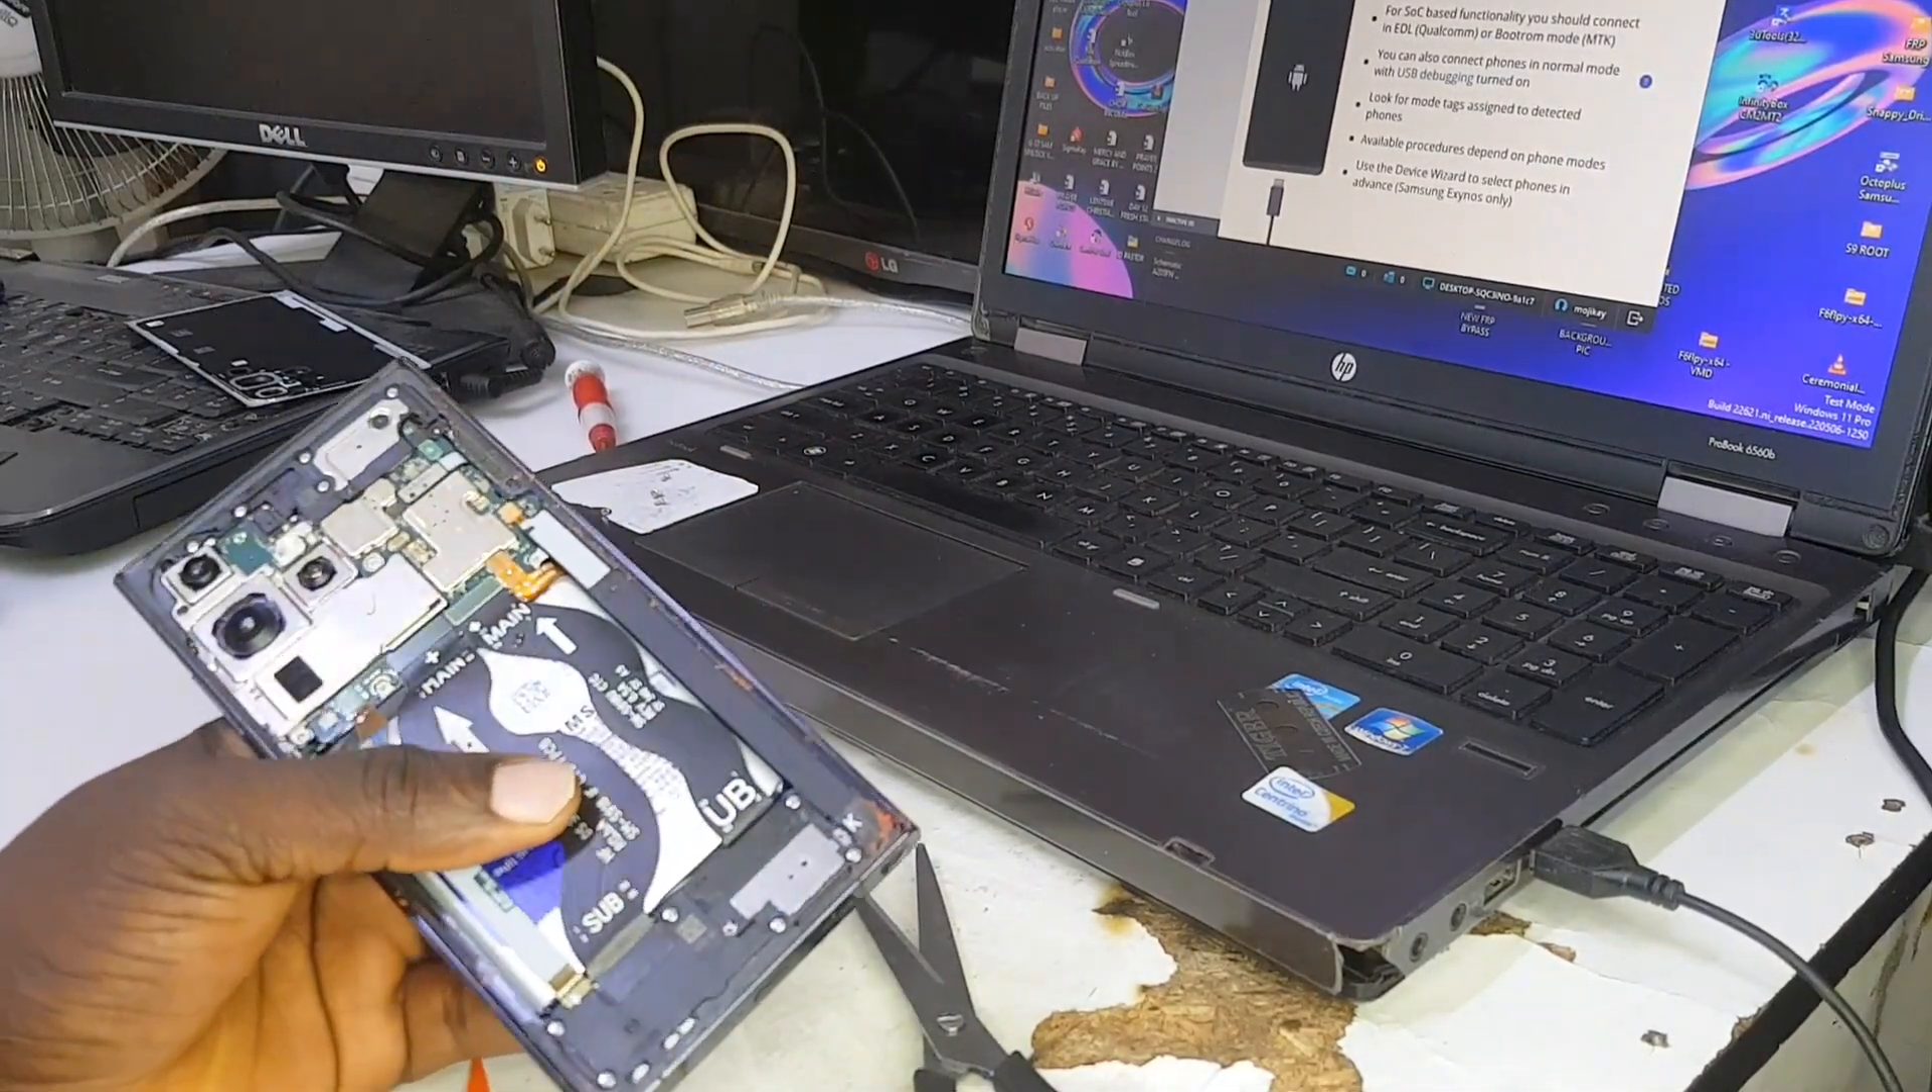So right now as you can see i'm done removing the back cover and the next thing now is for me to show you where the test points are.